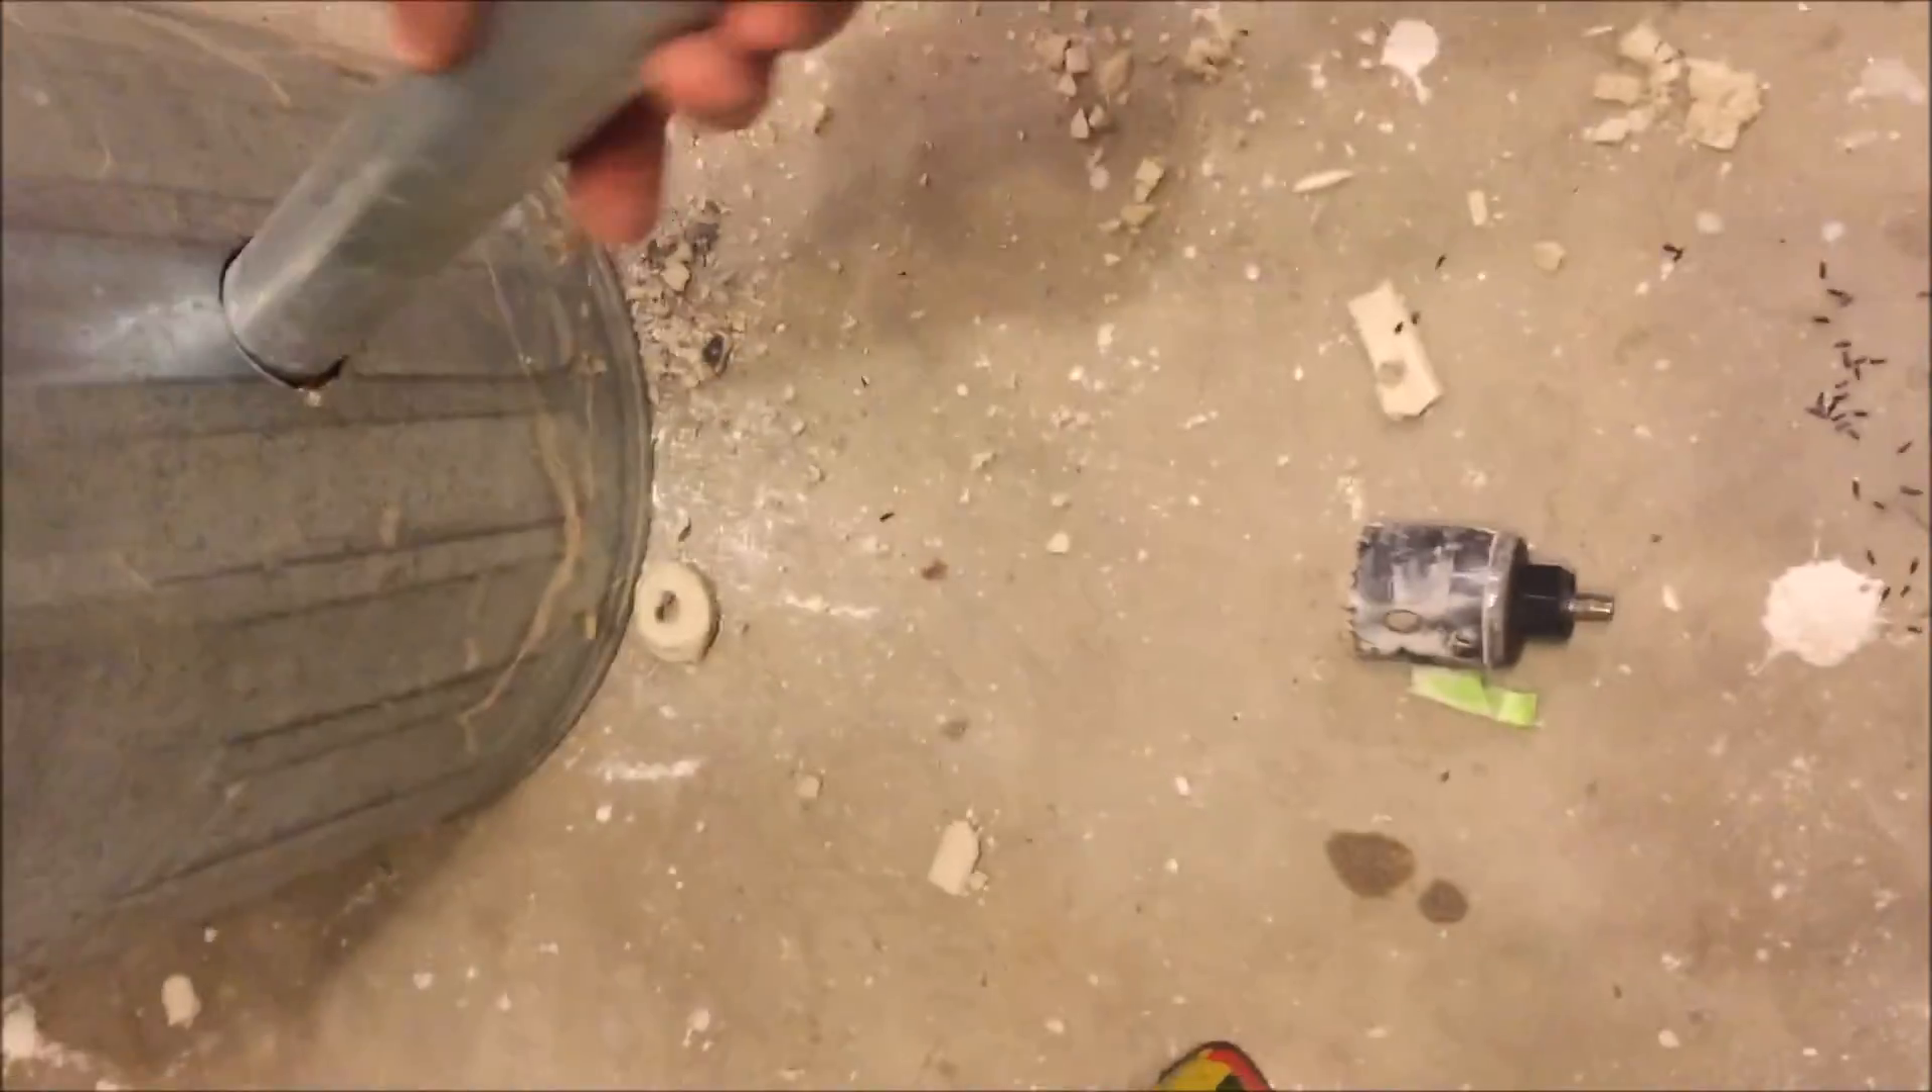I have a longer one, much longer than this, but this is a one inch pipe. You can see it slips right into the hole.